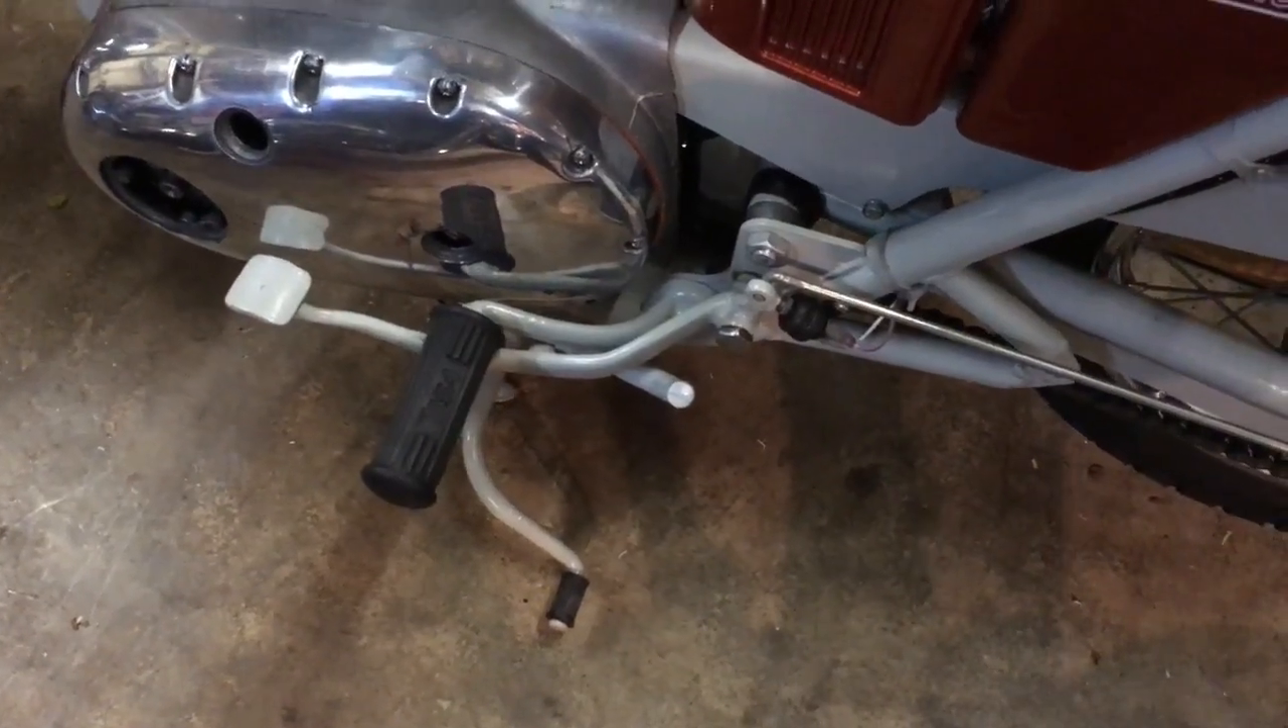All uh outer cover all buttoned up and also uh i've uh replaced the footrest into its right foot position and uh tightened it up.